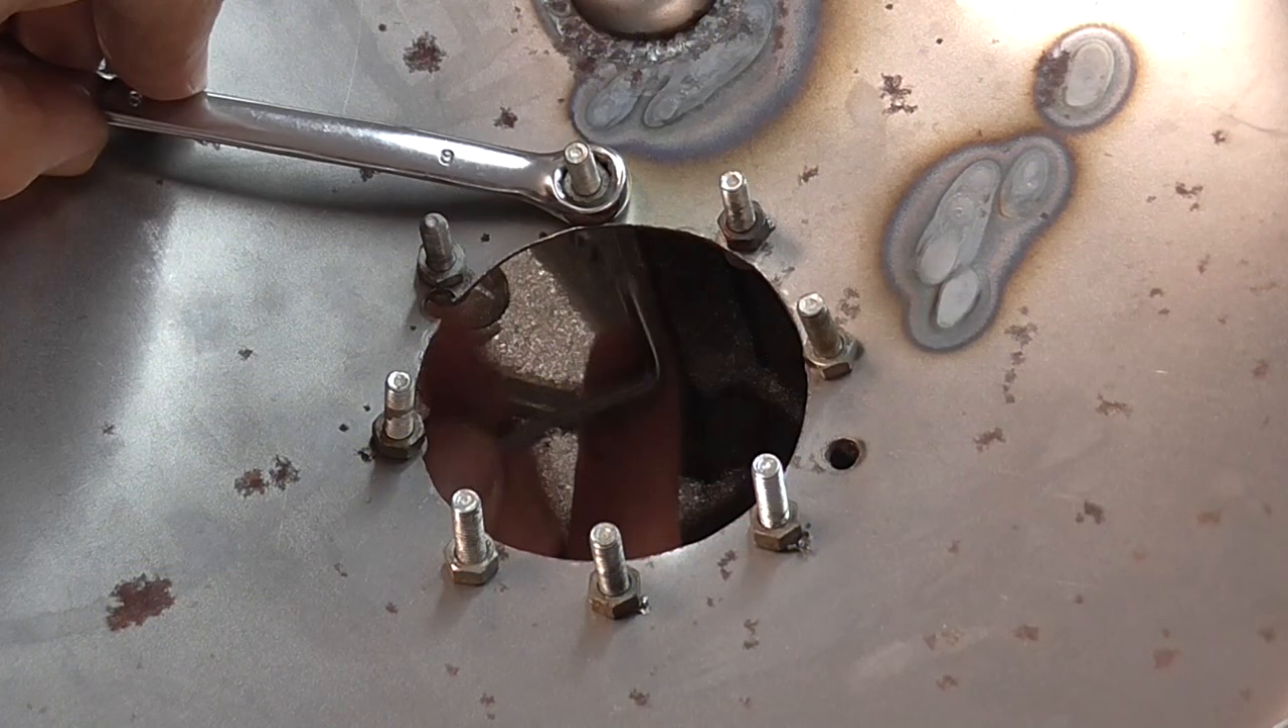I also put bolts around the hole to provide extra hold for the refractory.